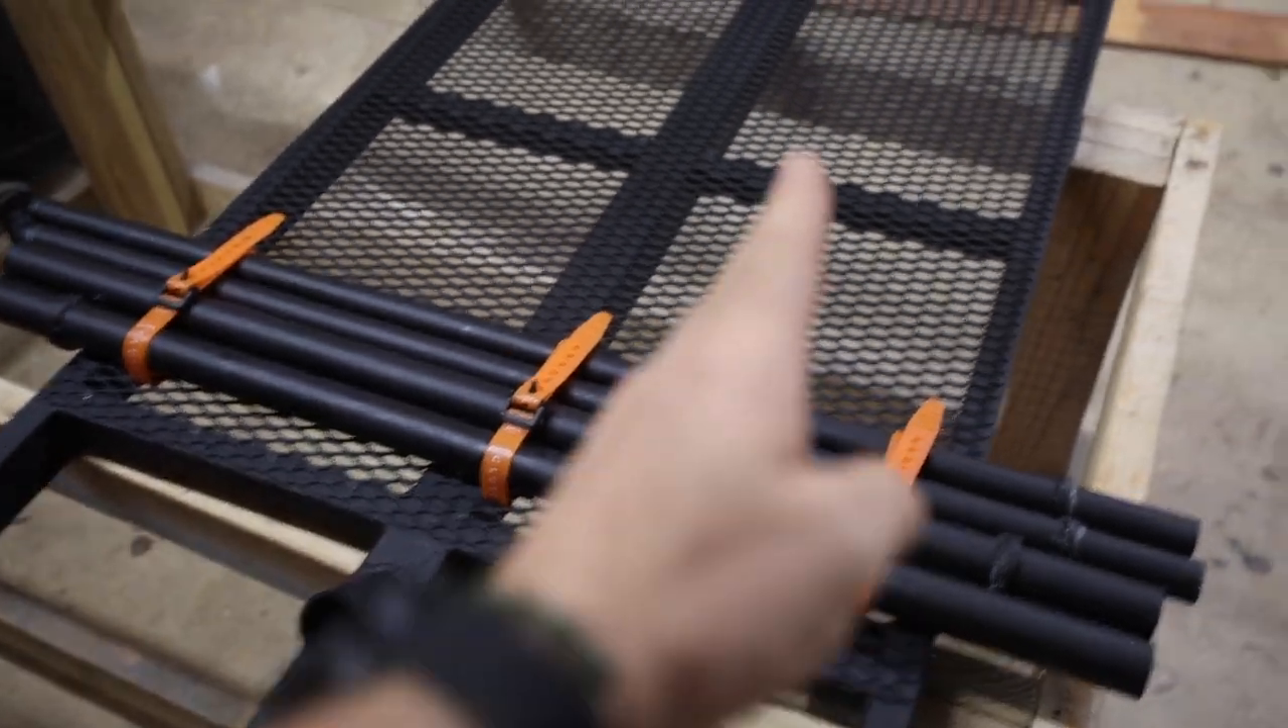All right we got the support poles strapped in place.